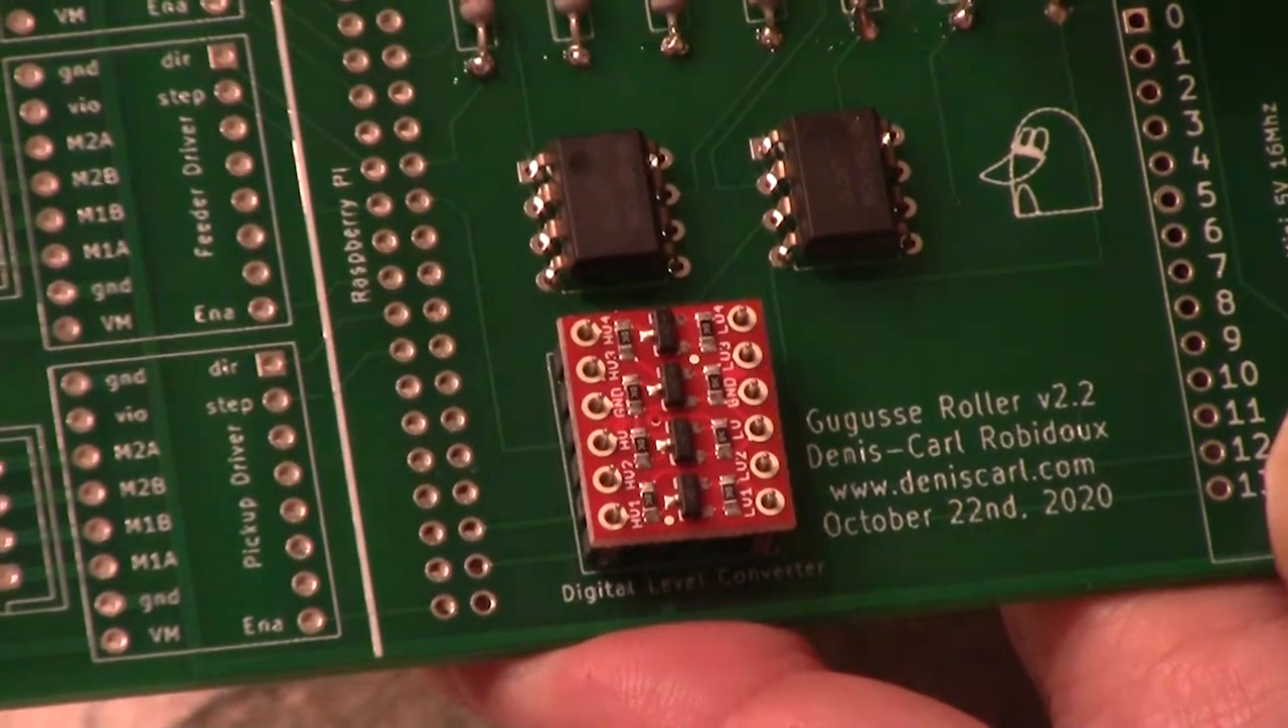So we put all the integrated circuits in place. So these are all here.